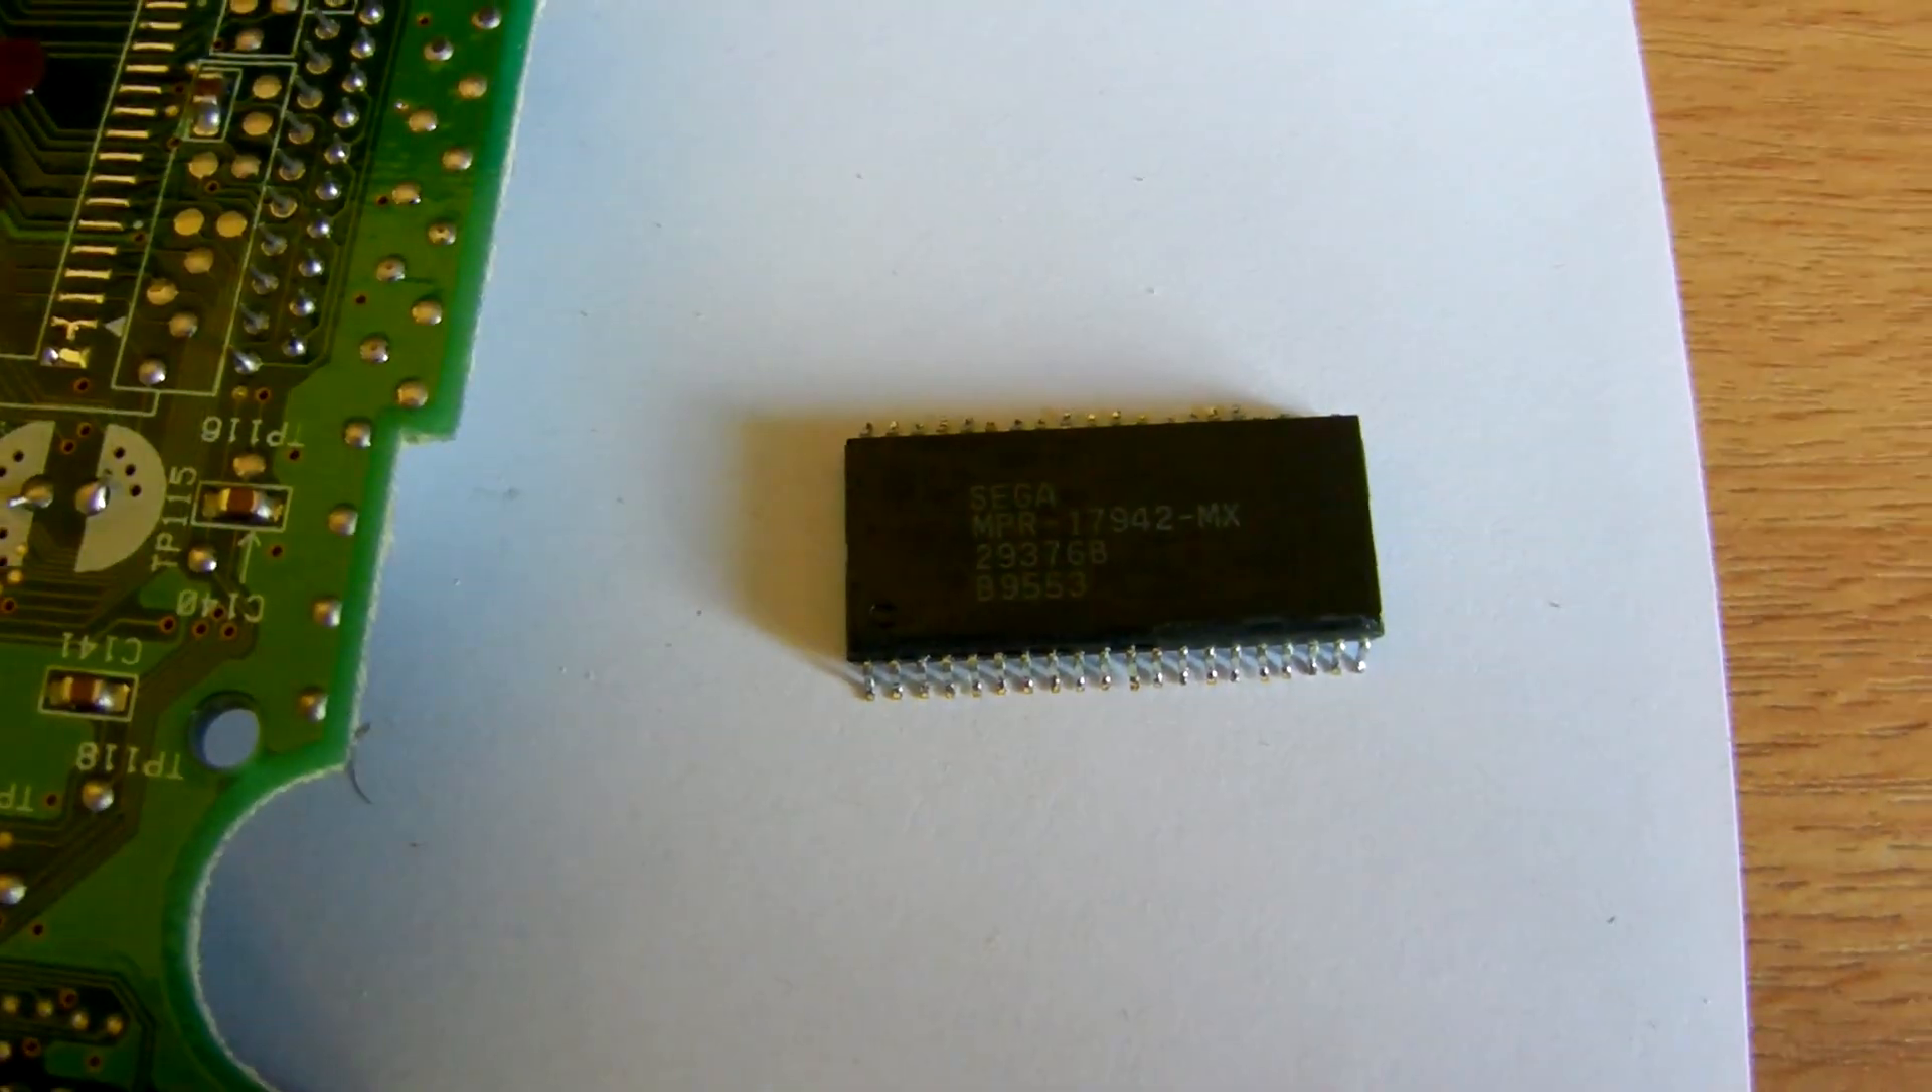So I've managed to remove the original BIOS chip.